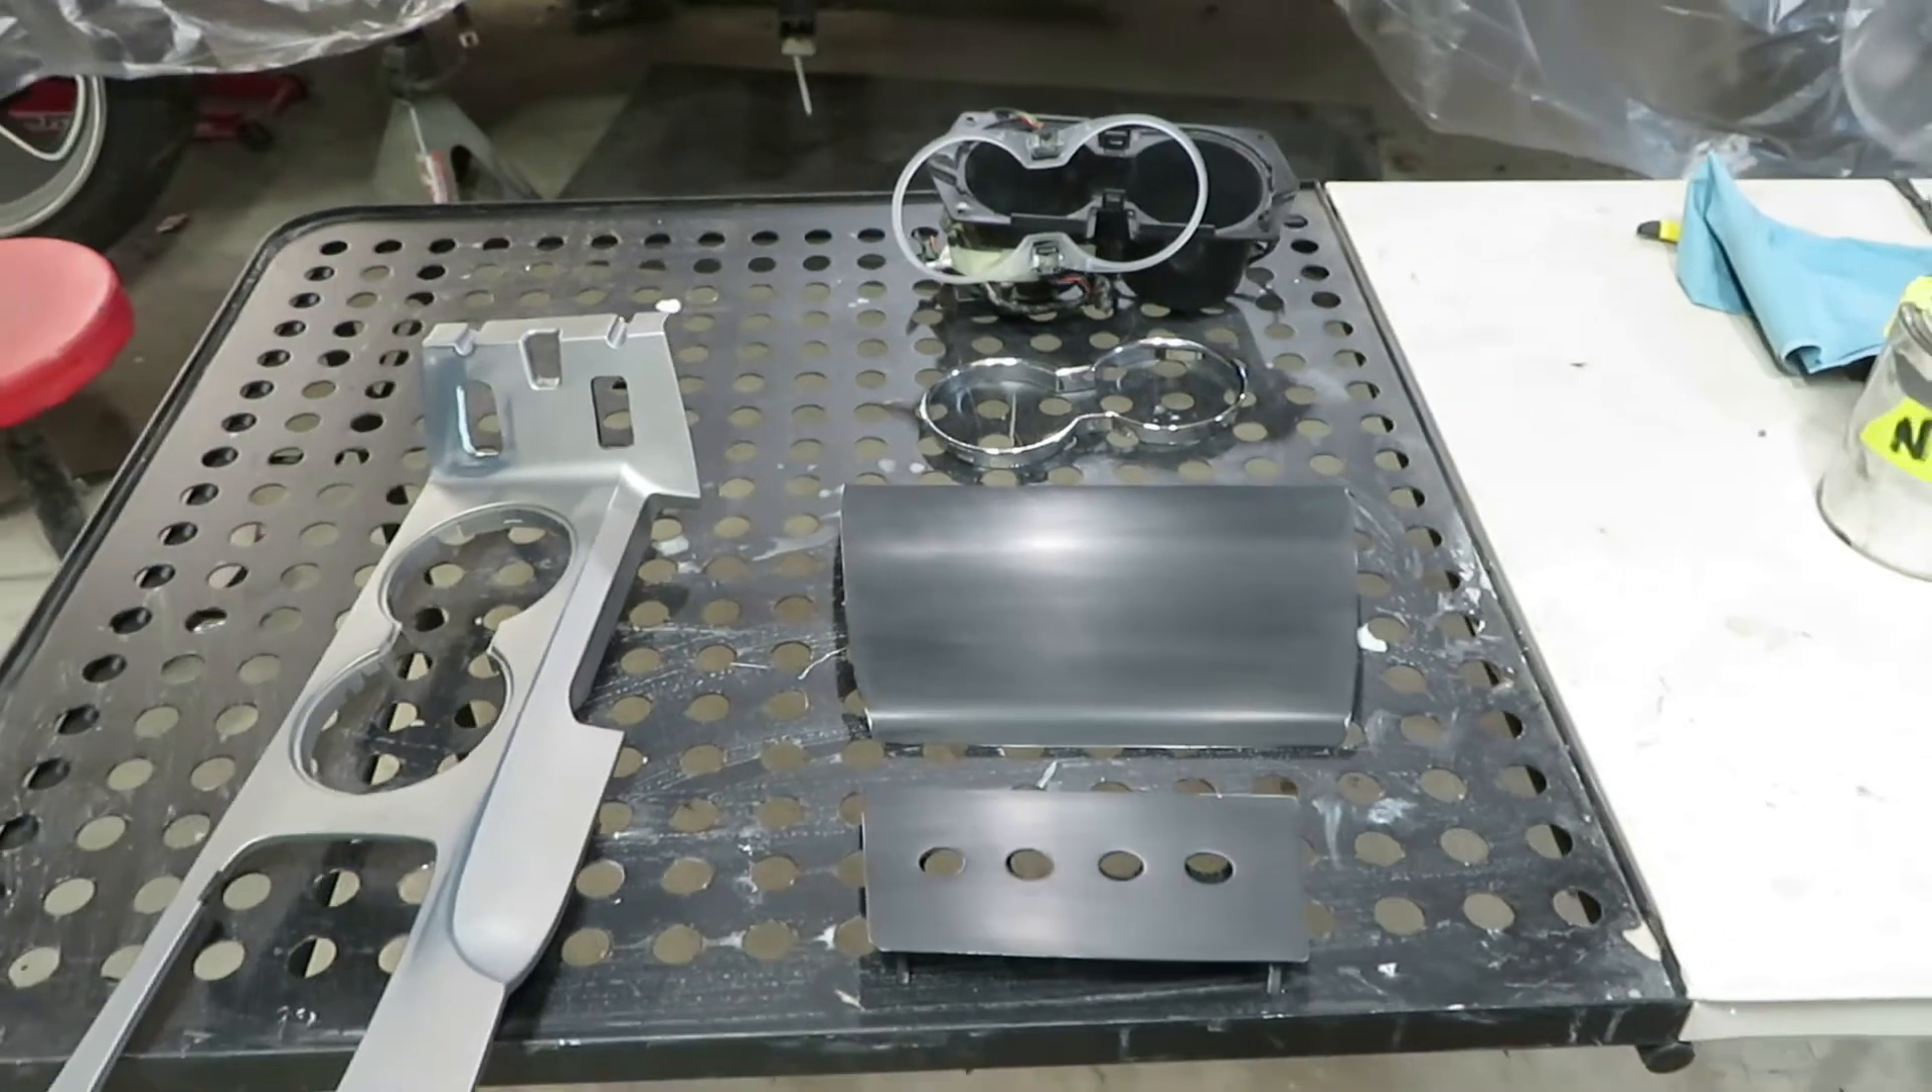I actually took my cup holders apart.